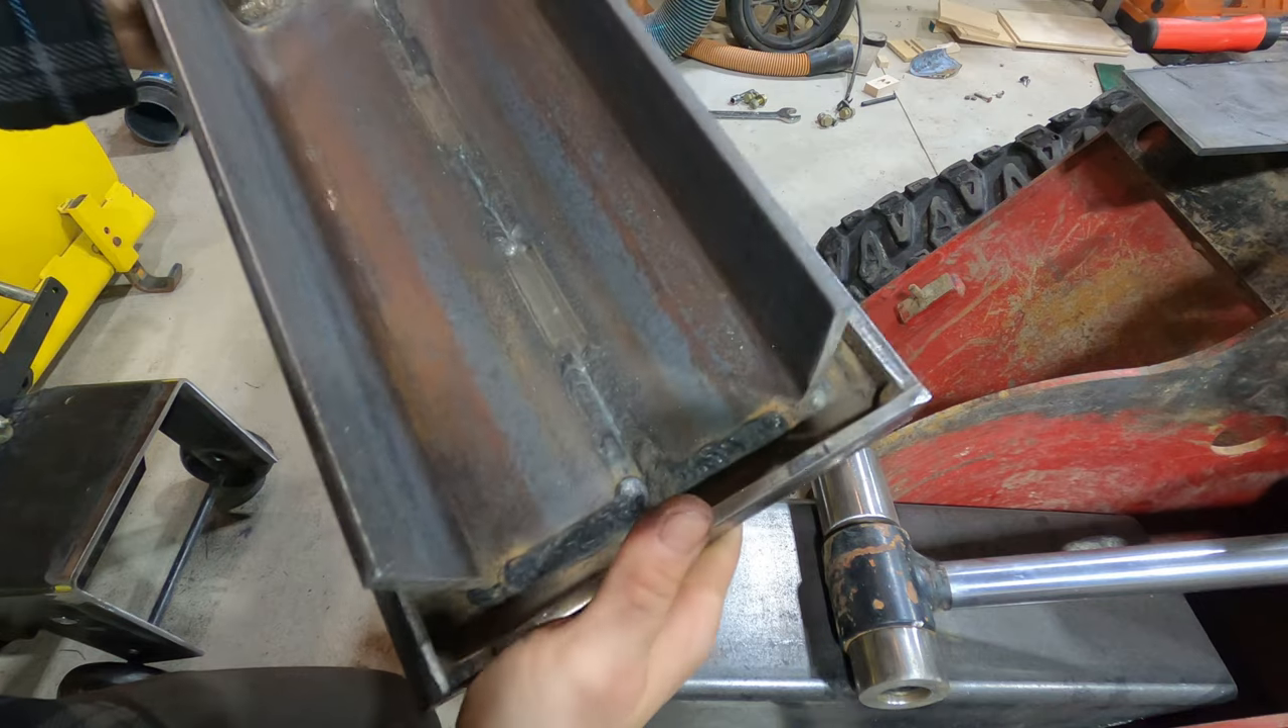This is how the part looks like now with the angles welded in place.